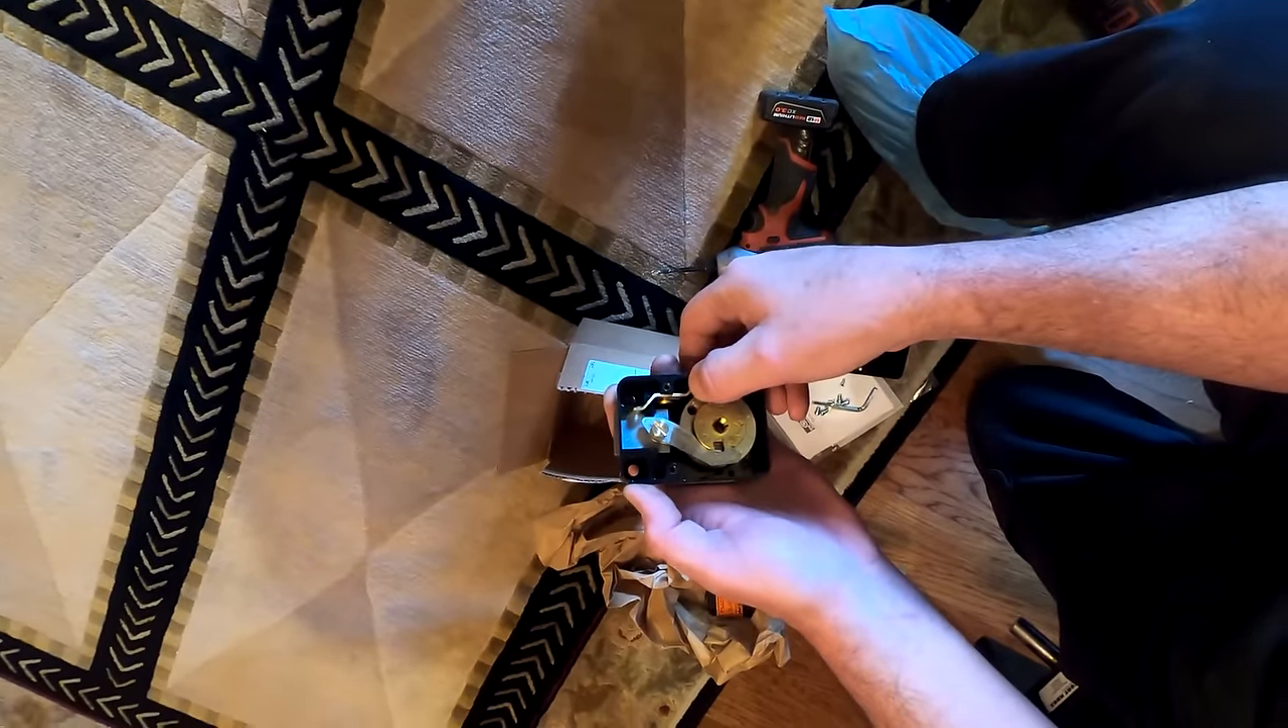Okay we've taken the cover off of the internal mechanism and this is this these are the dial plates dial rings some people call them.